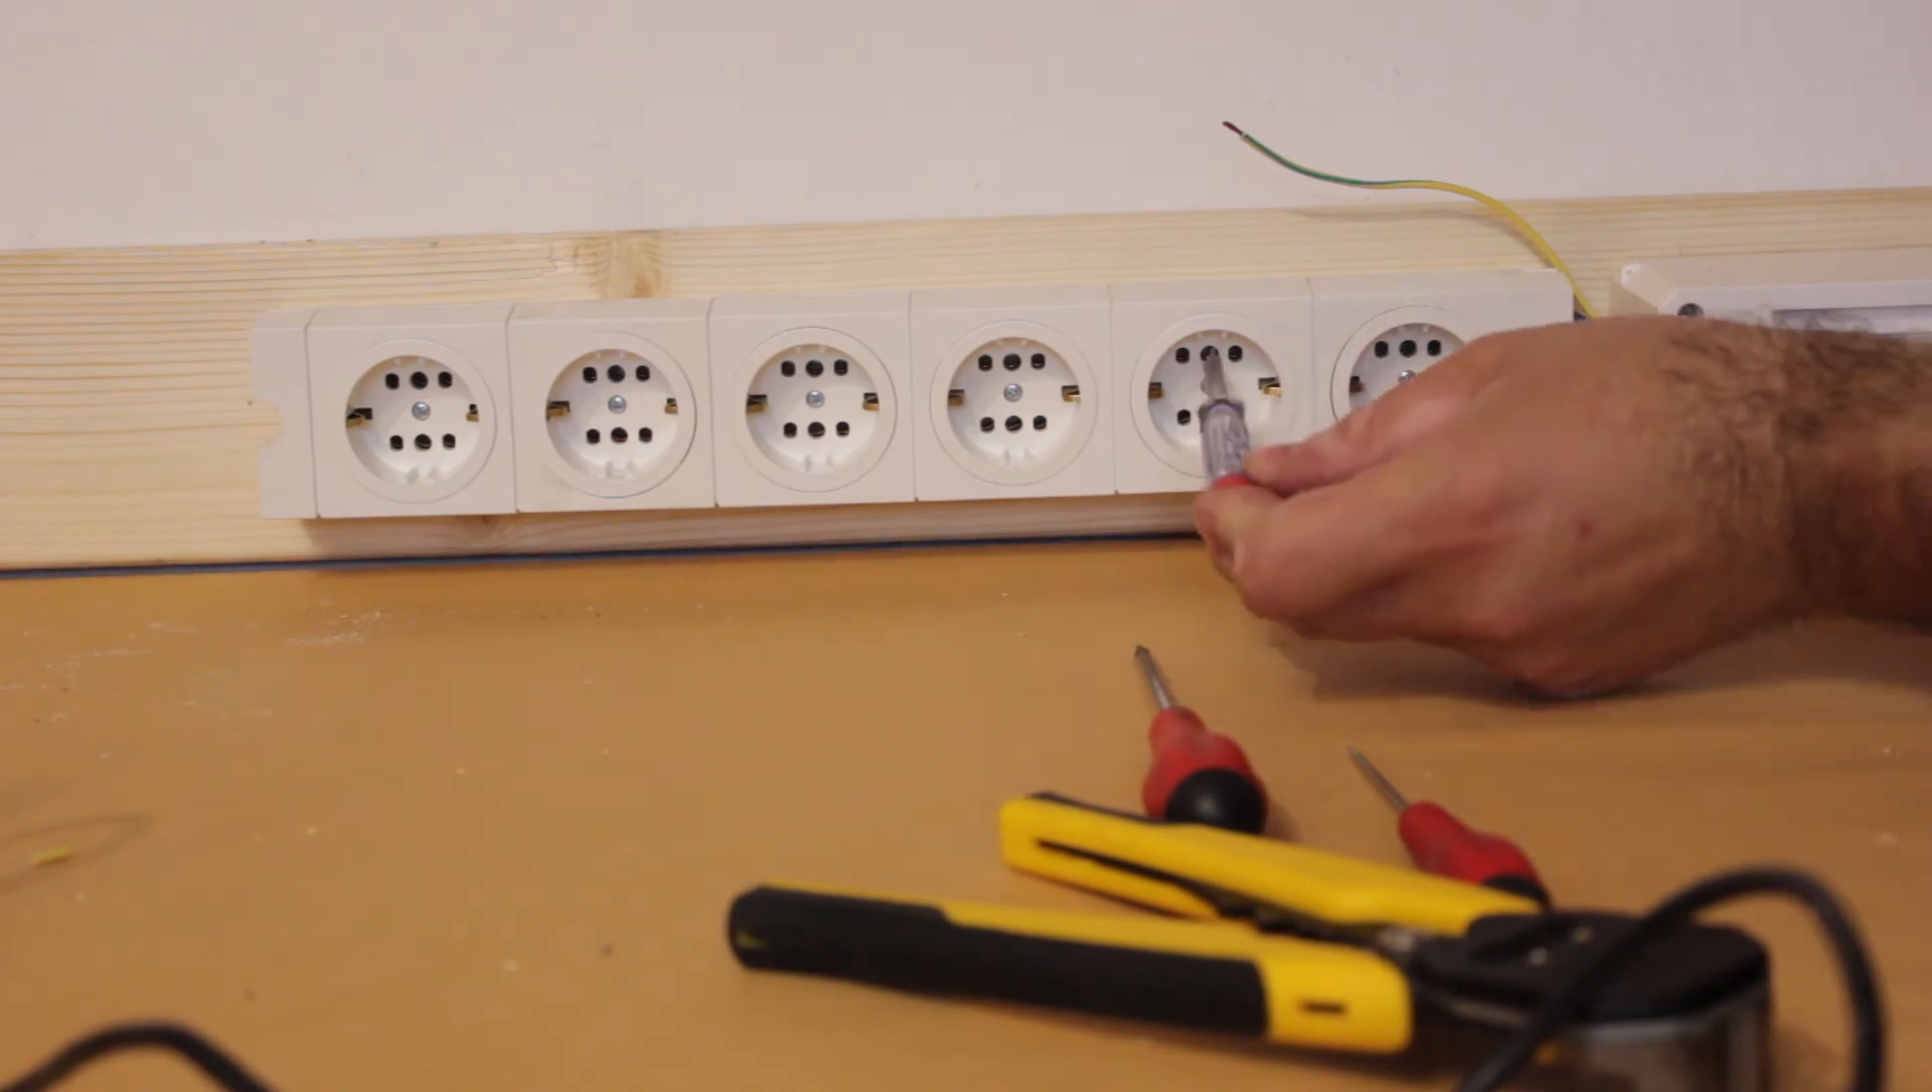That ground wire is intended to stick out and will be connected to something in part 3 of this build.